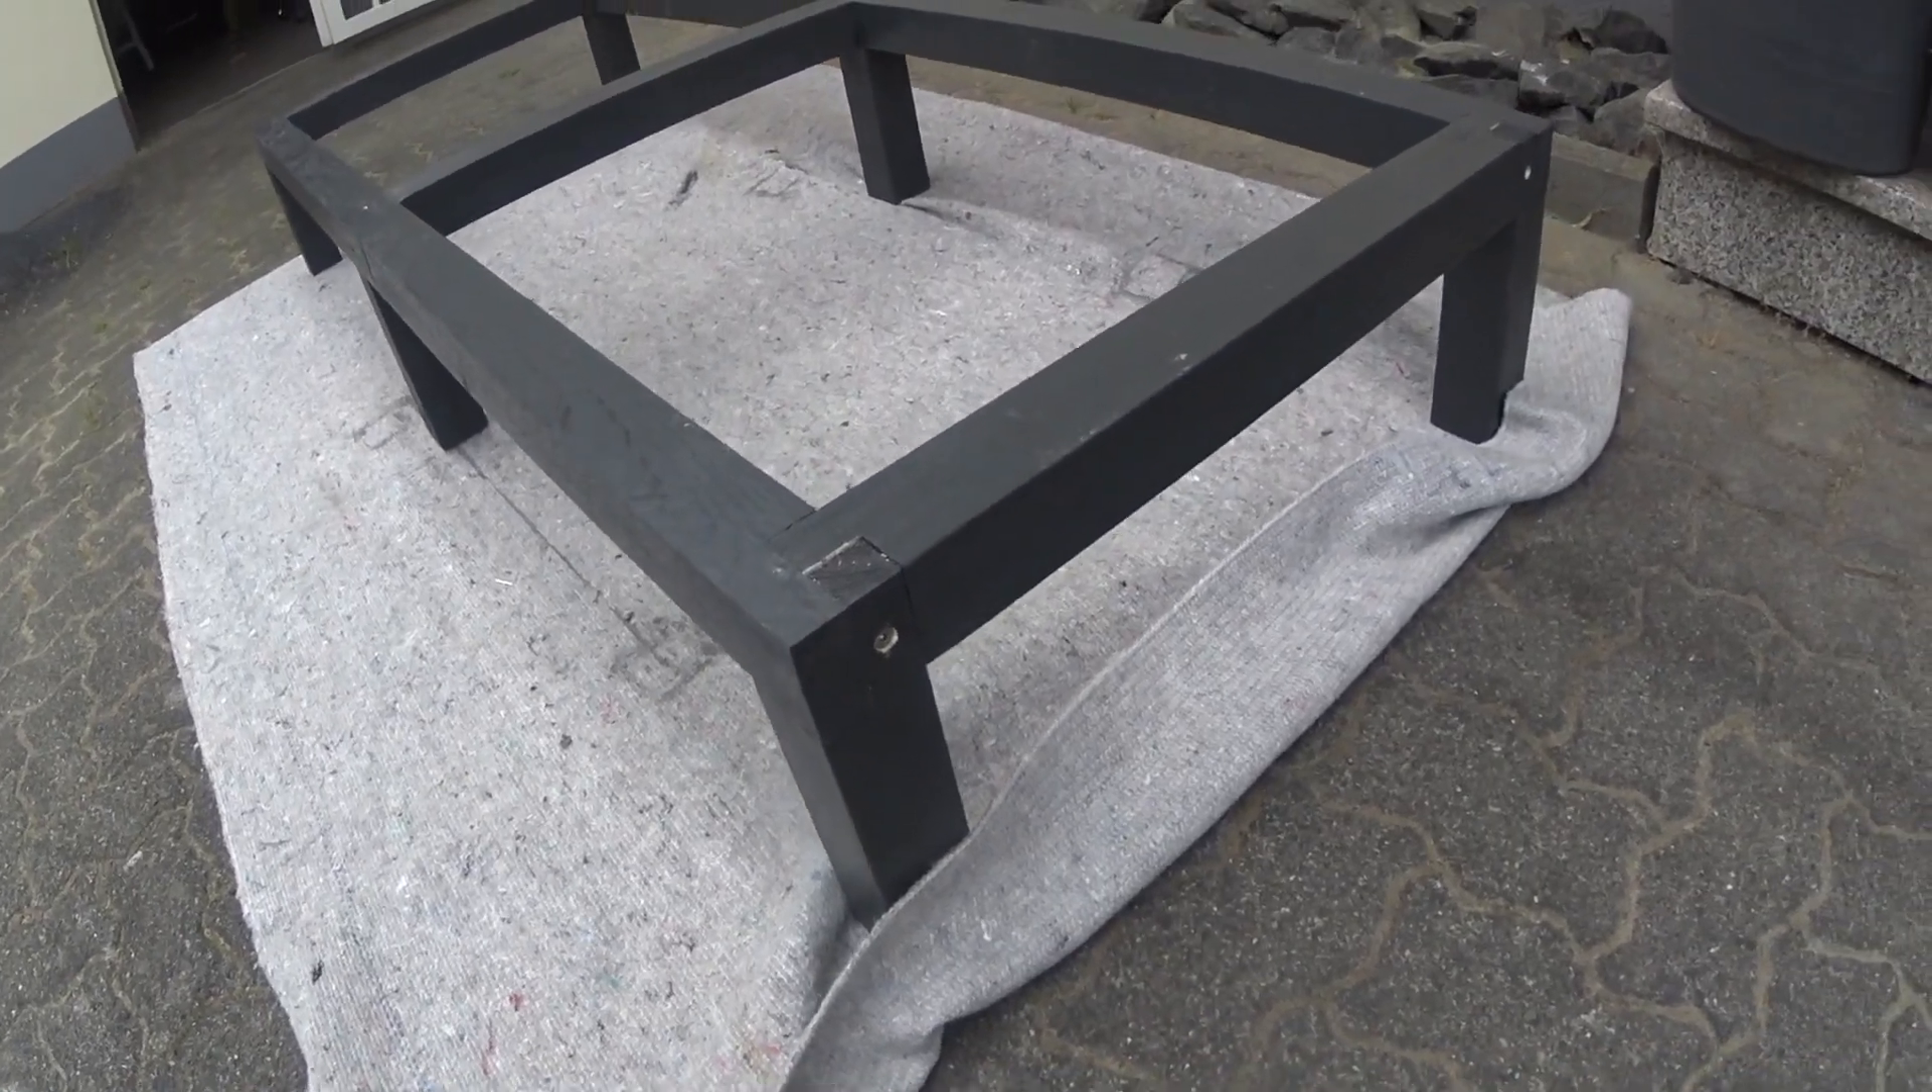Das erste Gestell ist montiert und man sieht sehr schön hier die Befestigung an der Ecke, wie die Balken ineinander eingesetzt wurden.